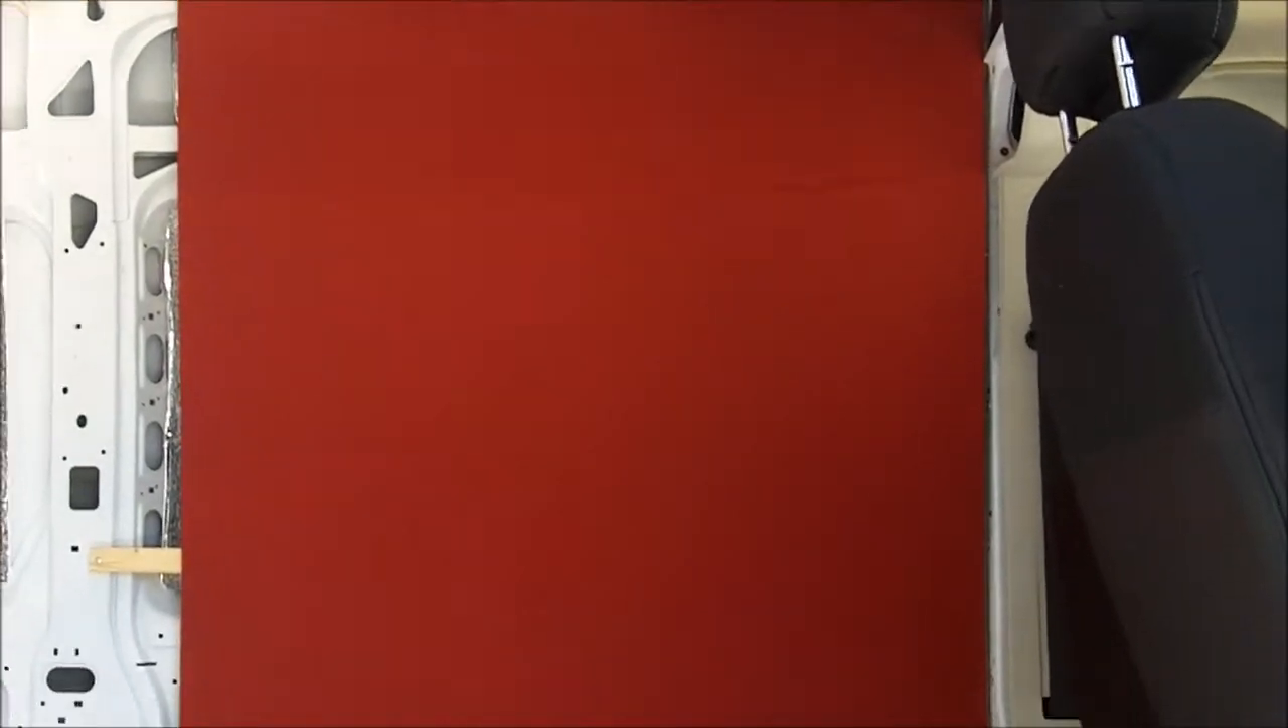Alright, we got our first panel up in our van.